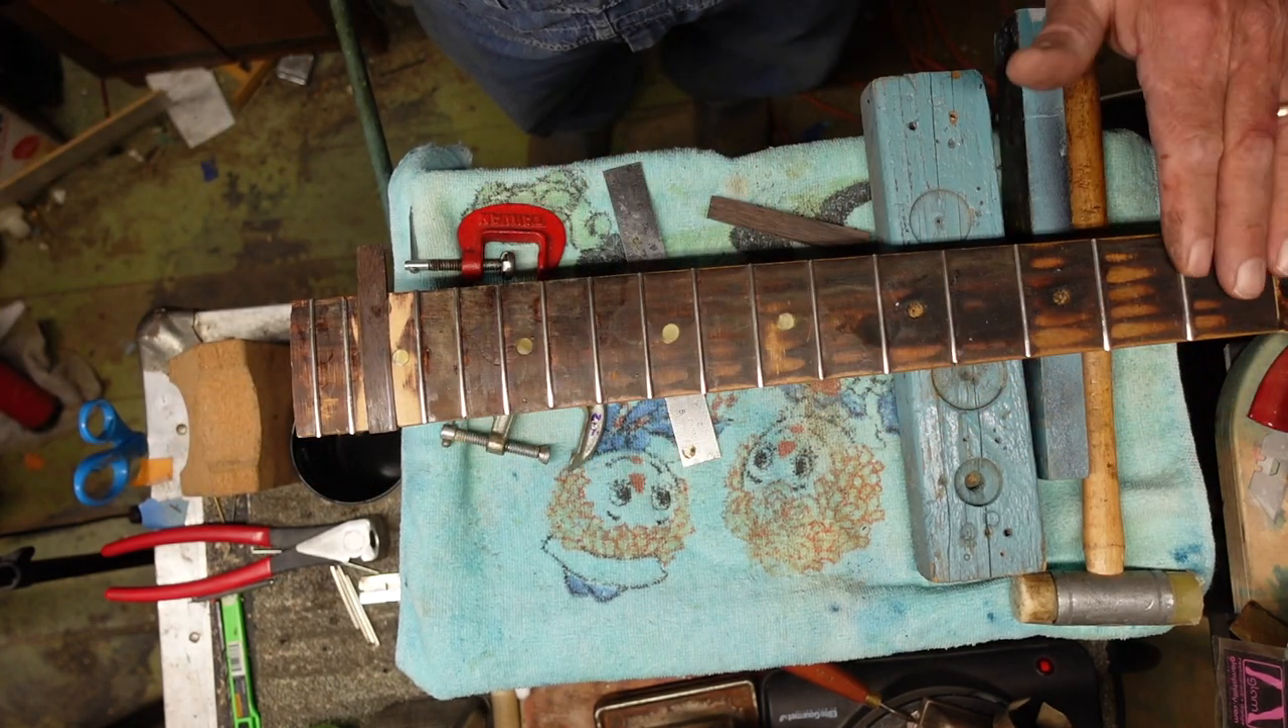But these frets are all in. They look pretty good.